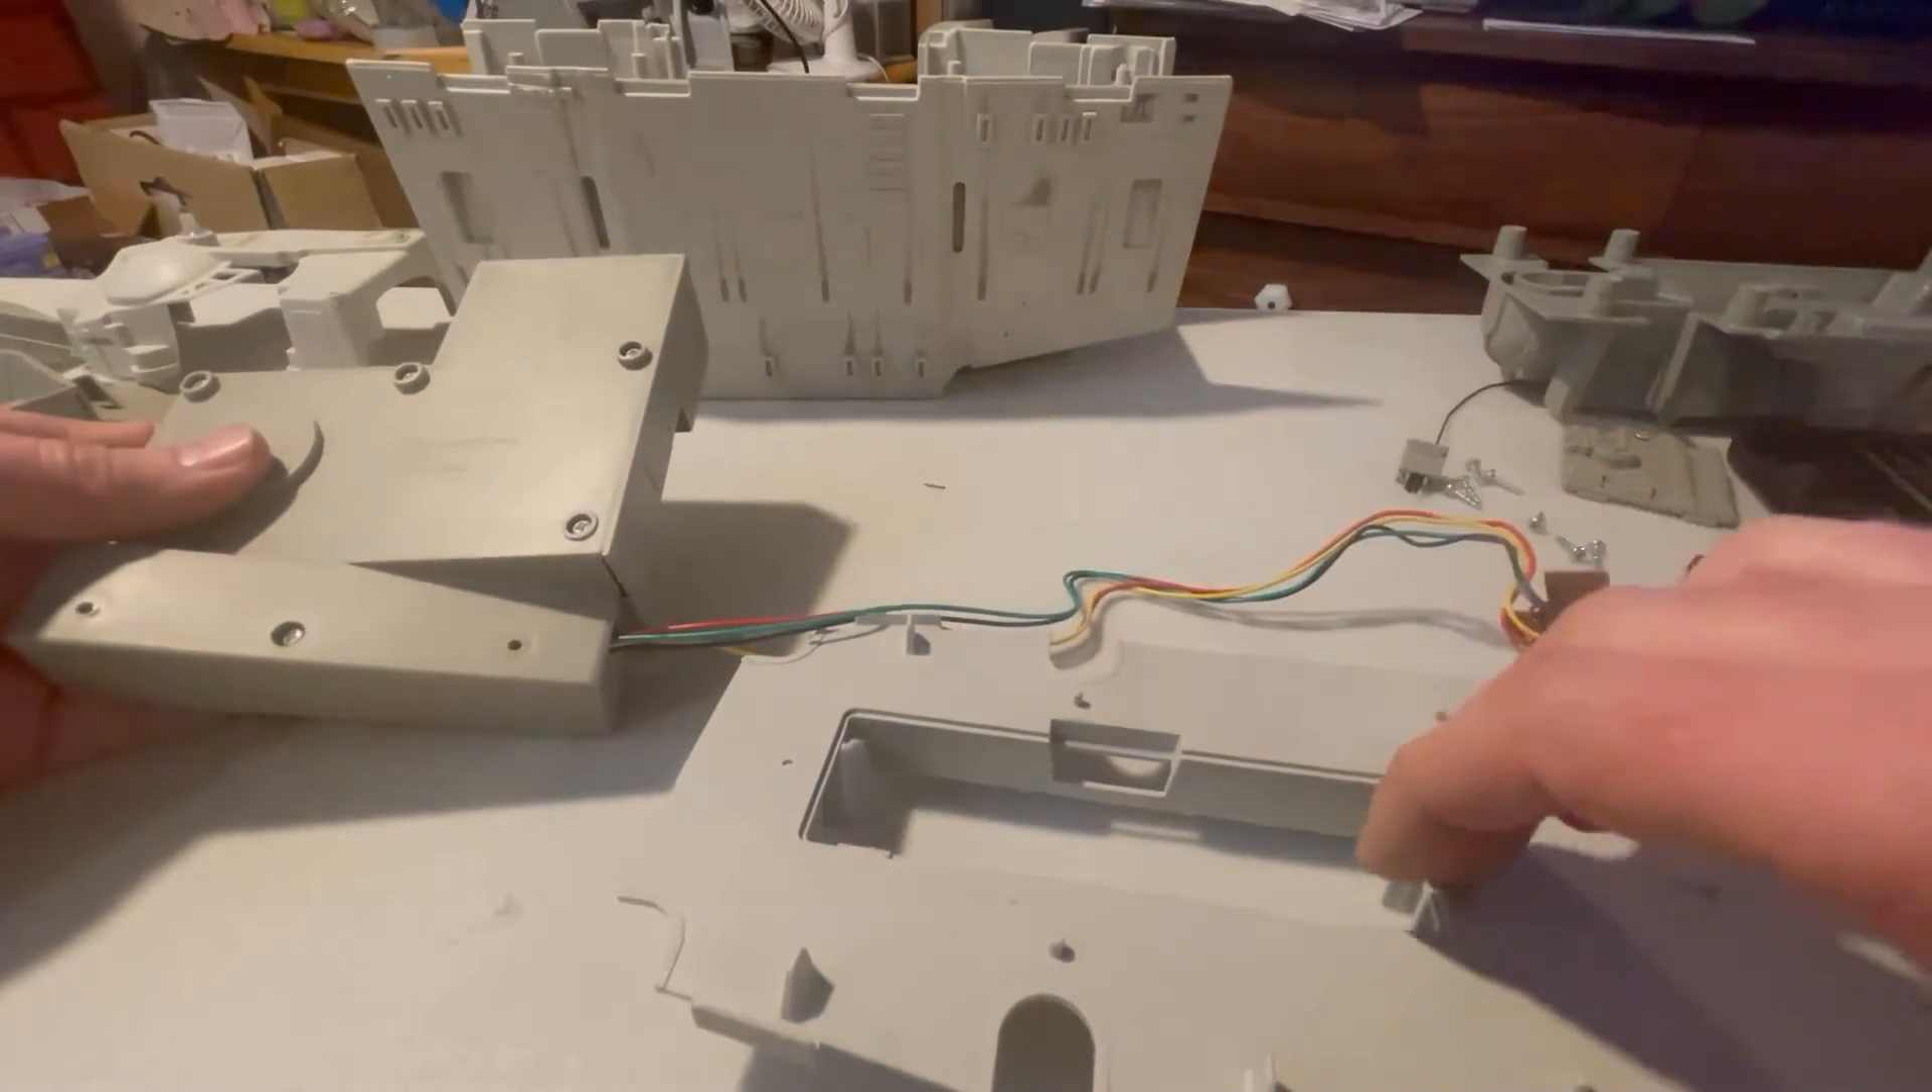Now we've separated out our electronics module and our floor.